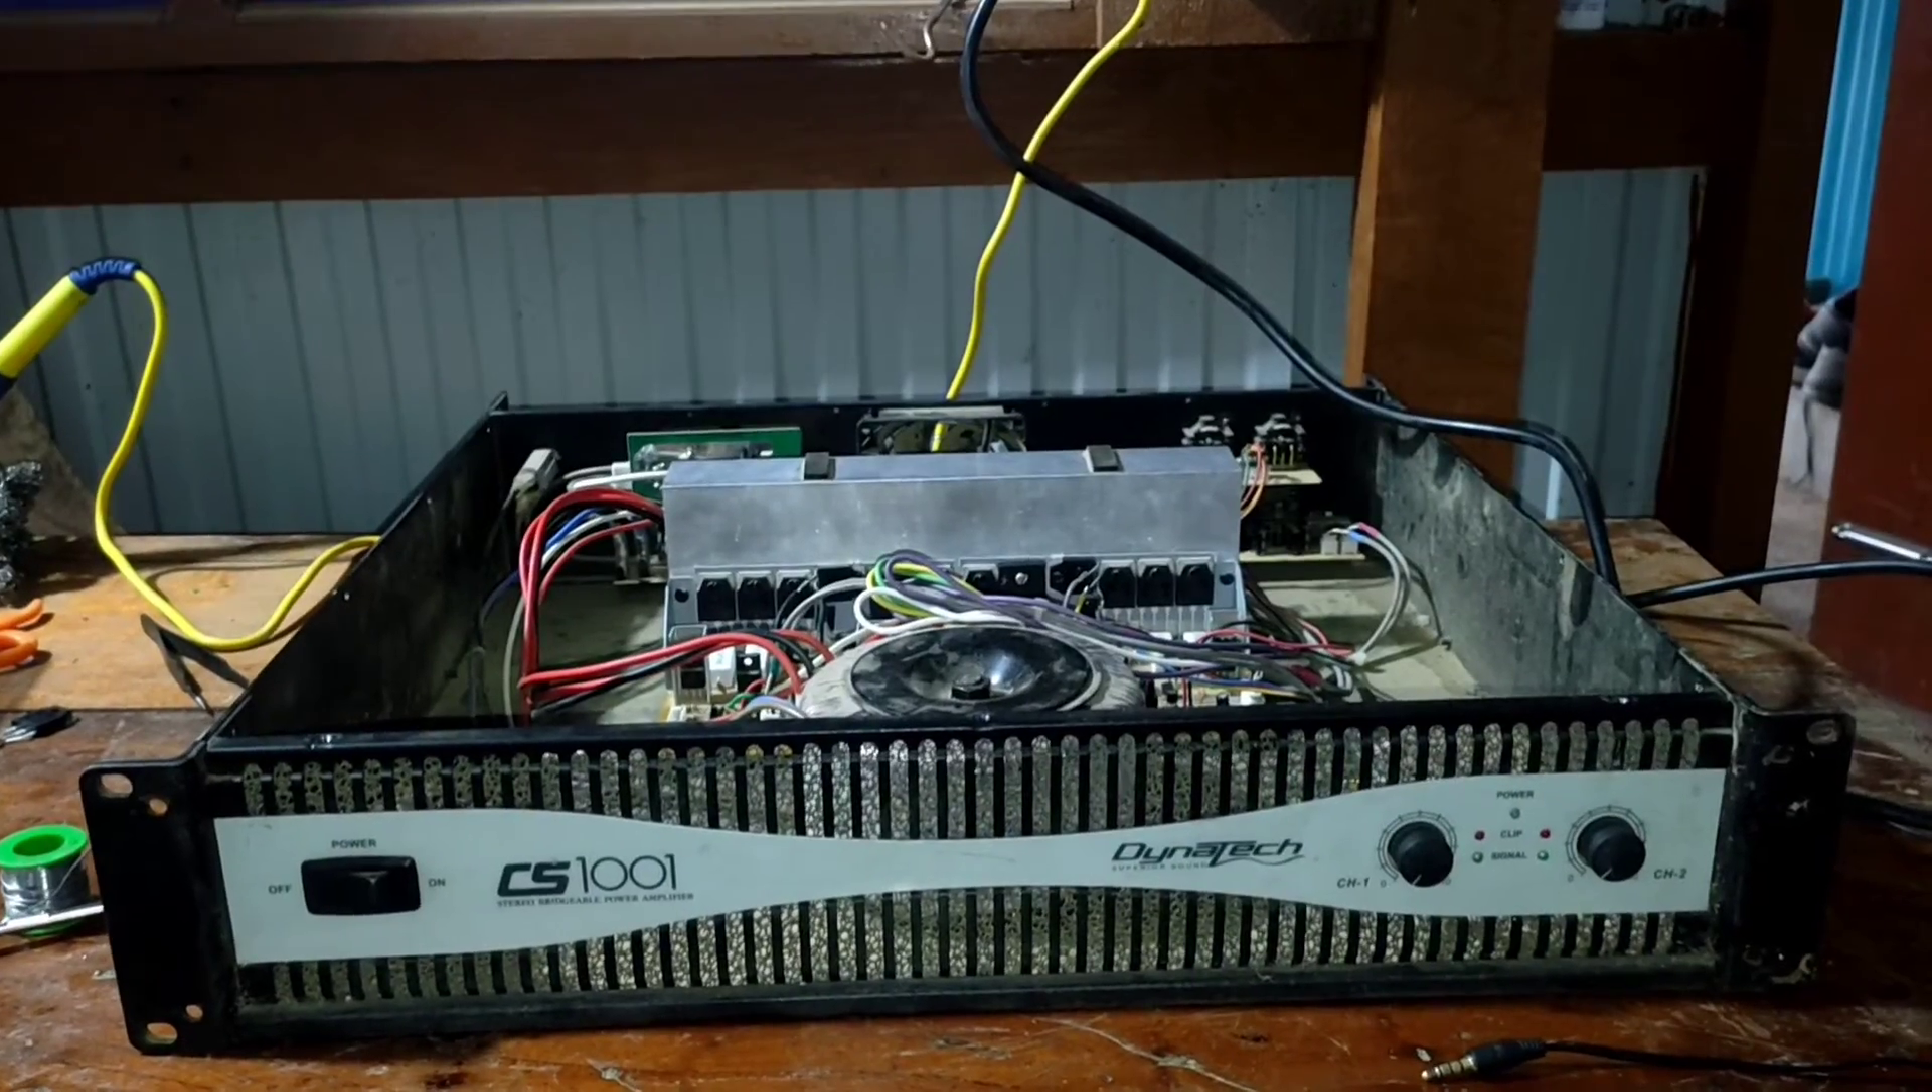Okay the board is inside the case now what left now is to turn it on once and to see if it's been fixed or not.